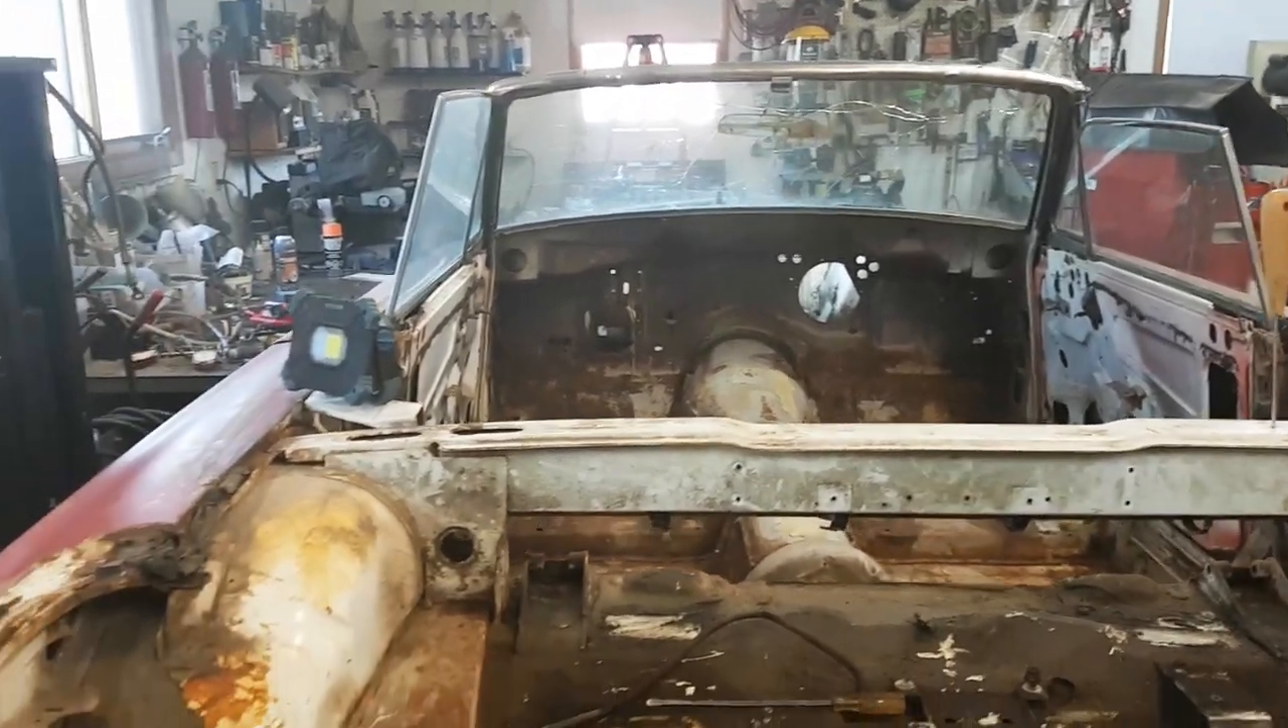But for the most part, other than the windows and the trim around the front windows, the front window rather, and the door windows, this car is pretty much stripped.